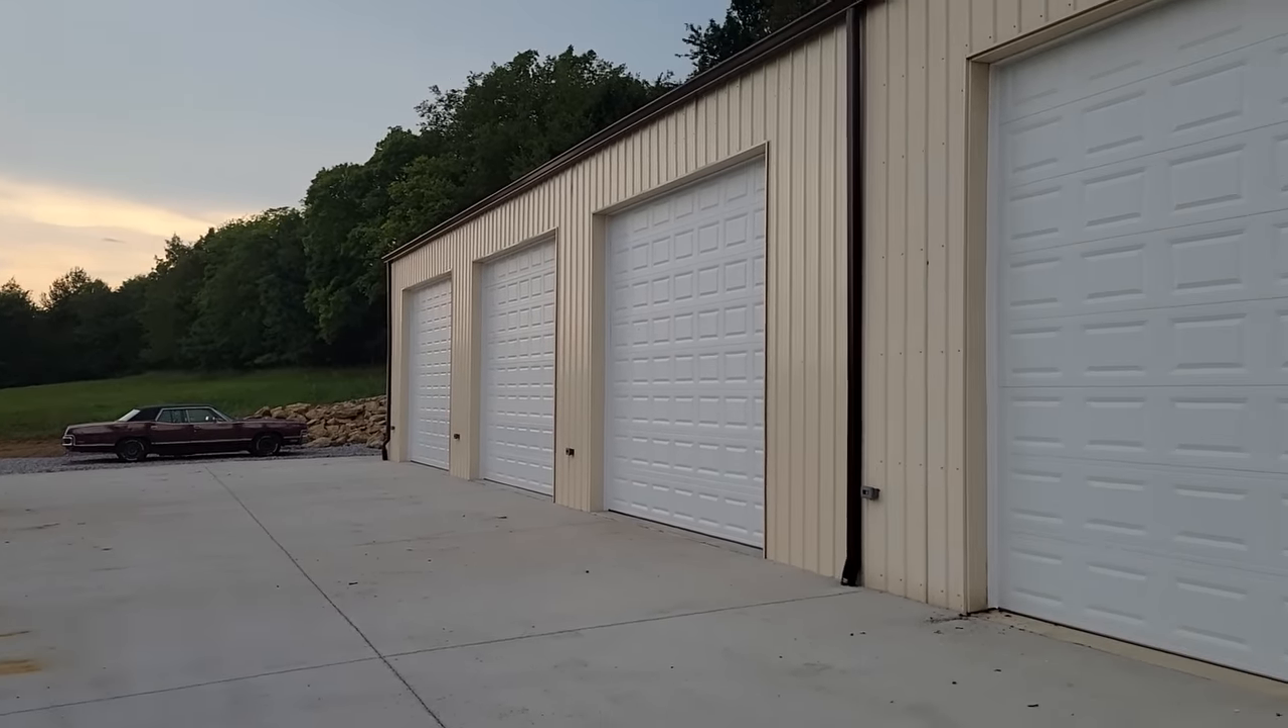There's all the new doors in now. All matching. Looking good.